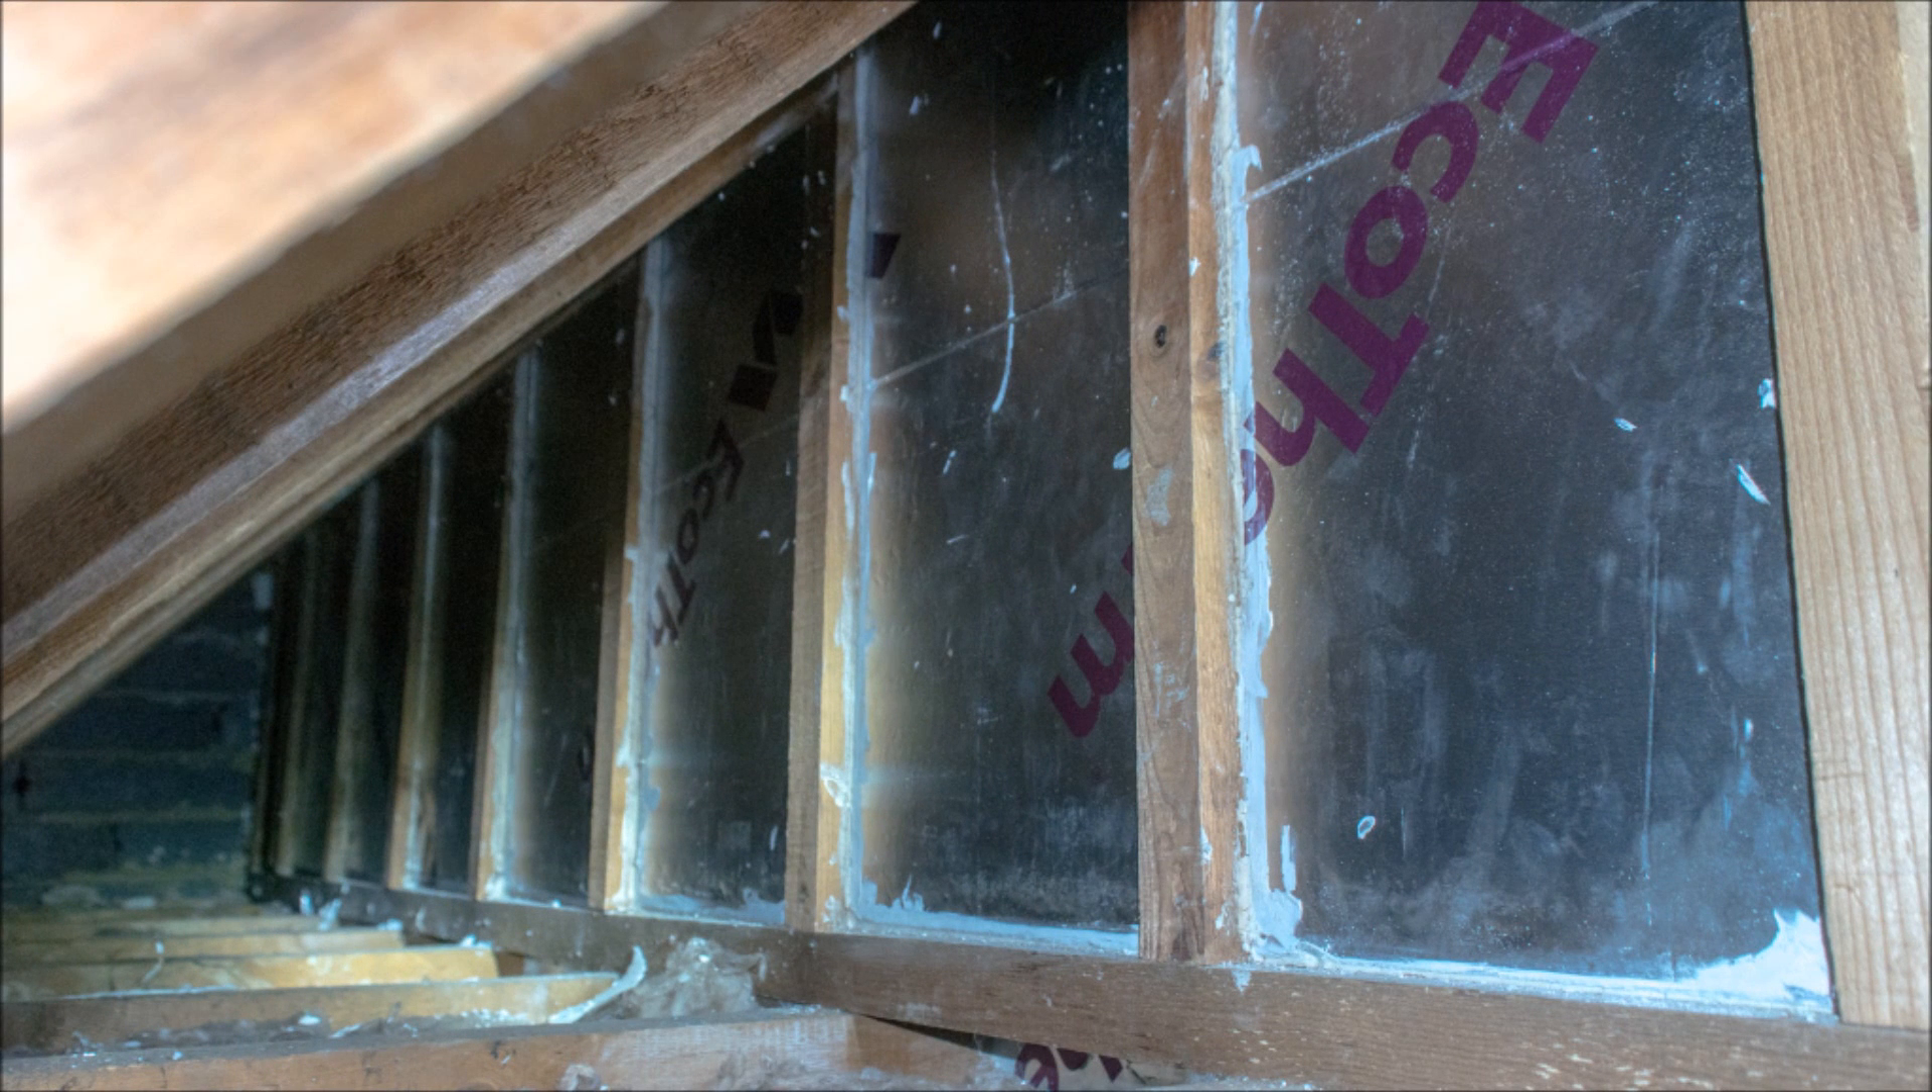And then up against the walls I've used again 50mm insulation panels and around the edge they're sealed with glue to make sure there's no draughts getting past there either.